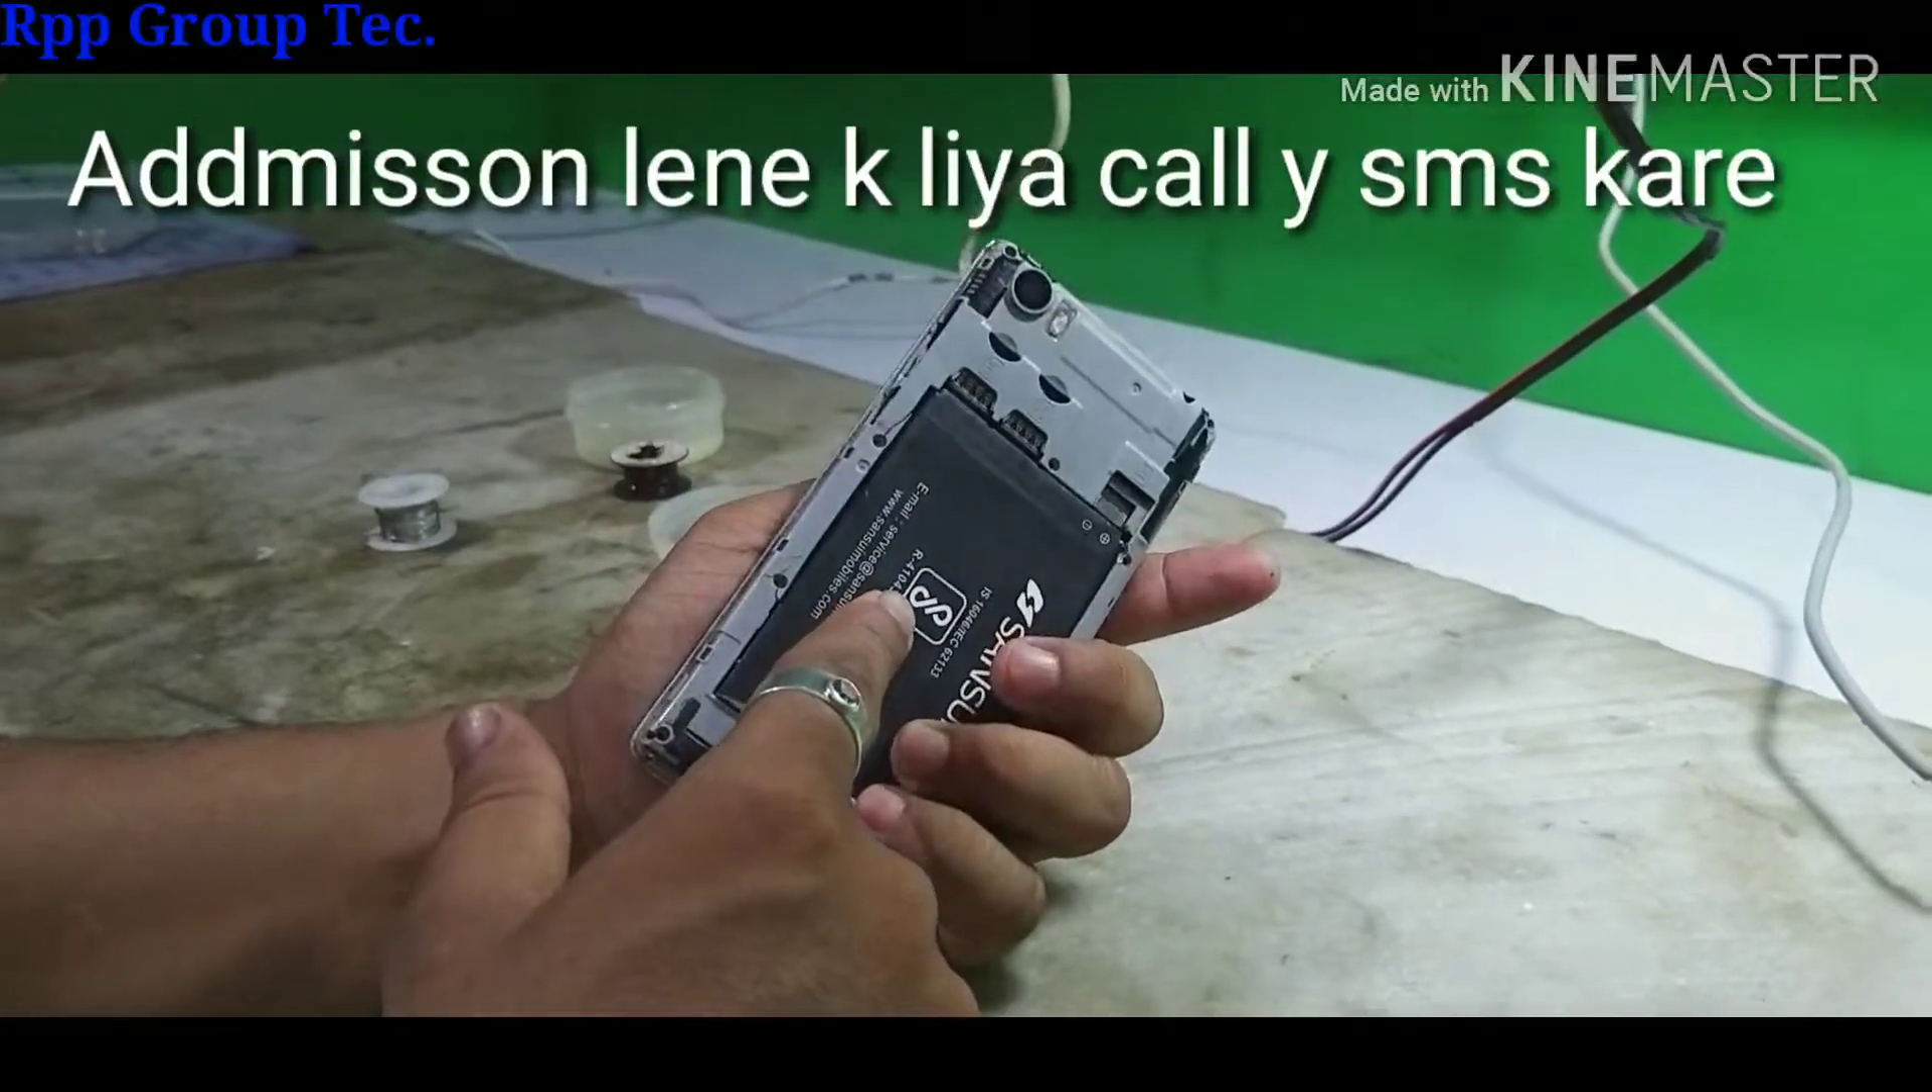देखिए हमारी इसमें बैटरी लगी हुई है बैटरी लगी हुई है।